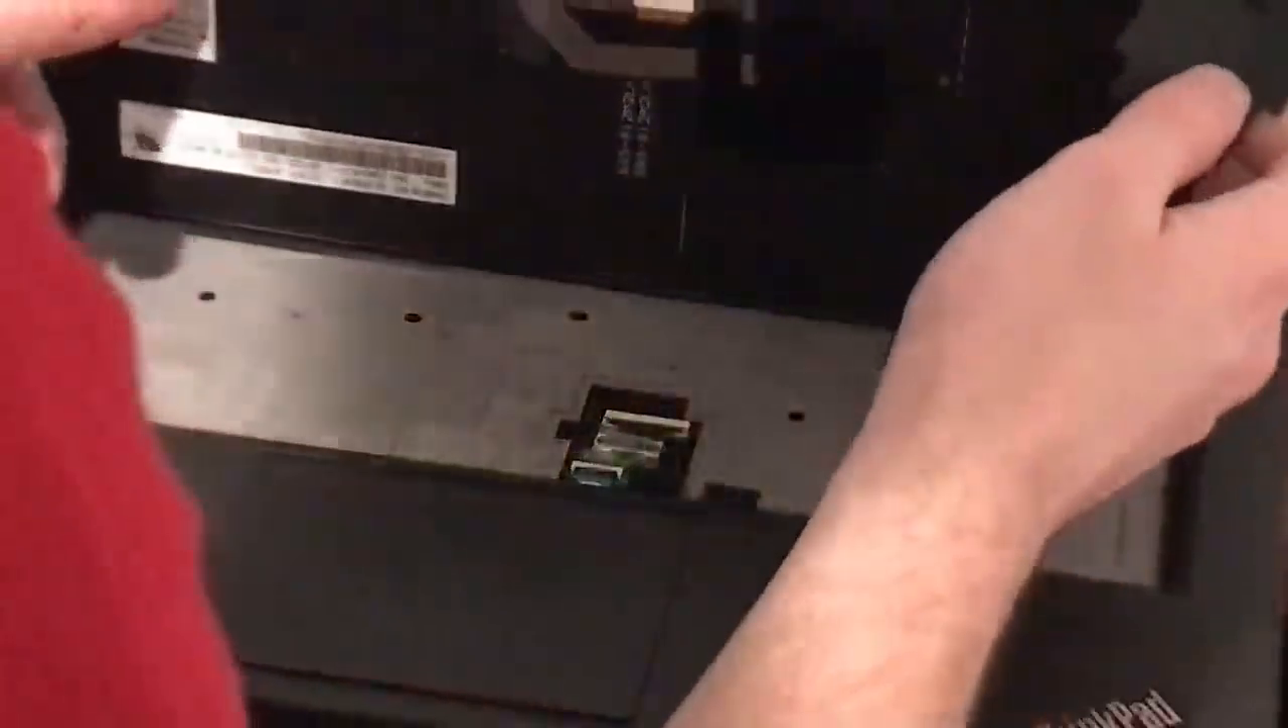Keyboard is not lined up like it's supposed to be.